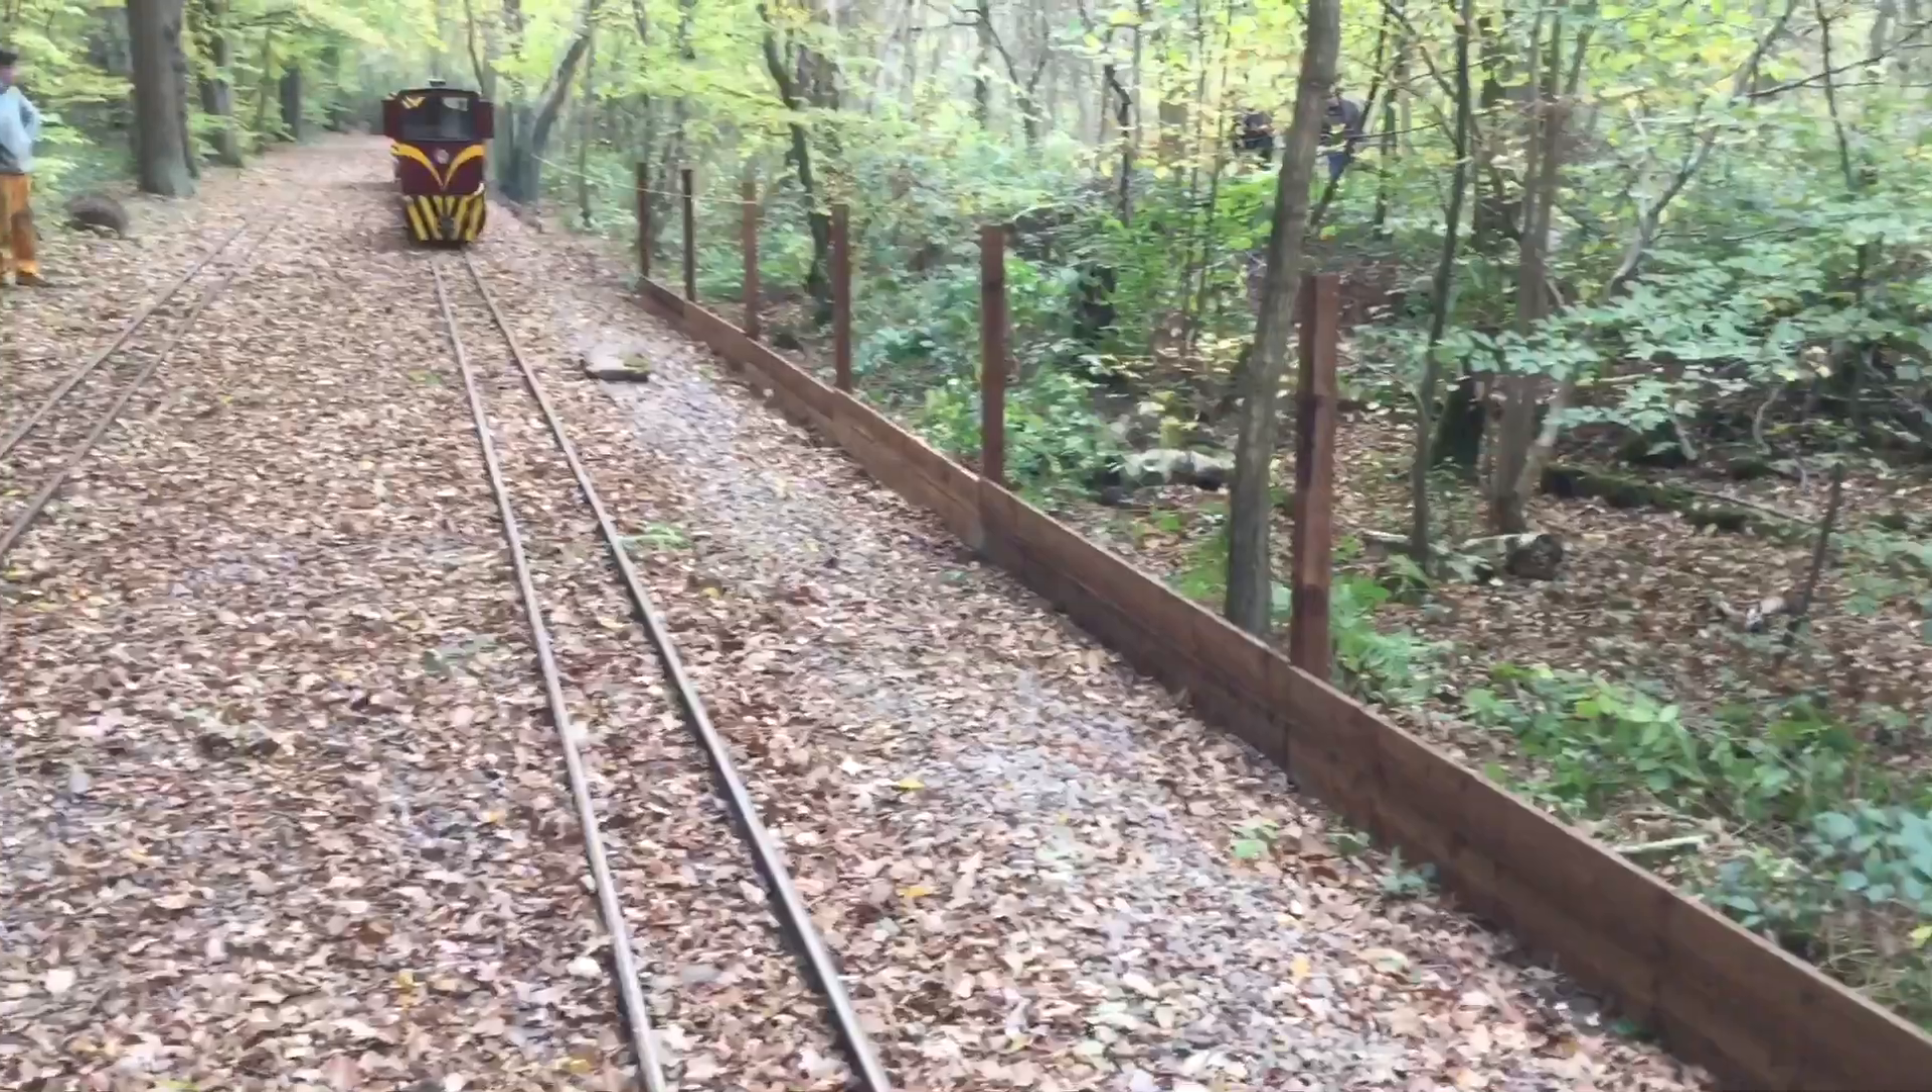So we haven't put the railings up. We left it open overnight.